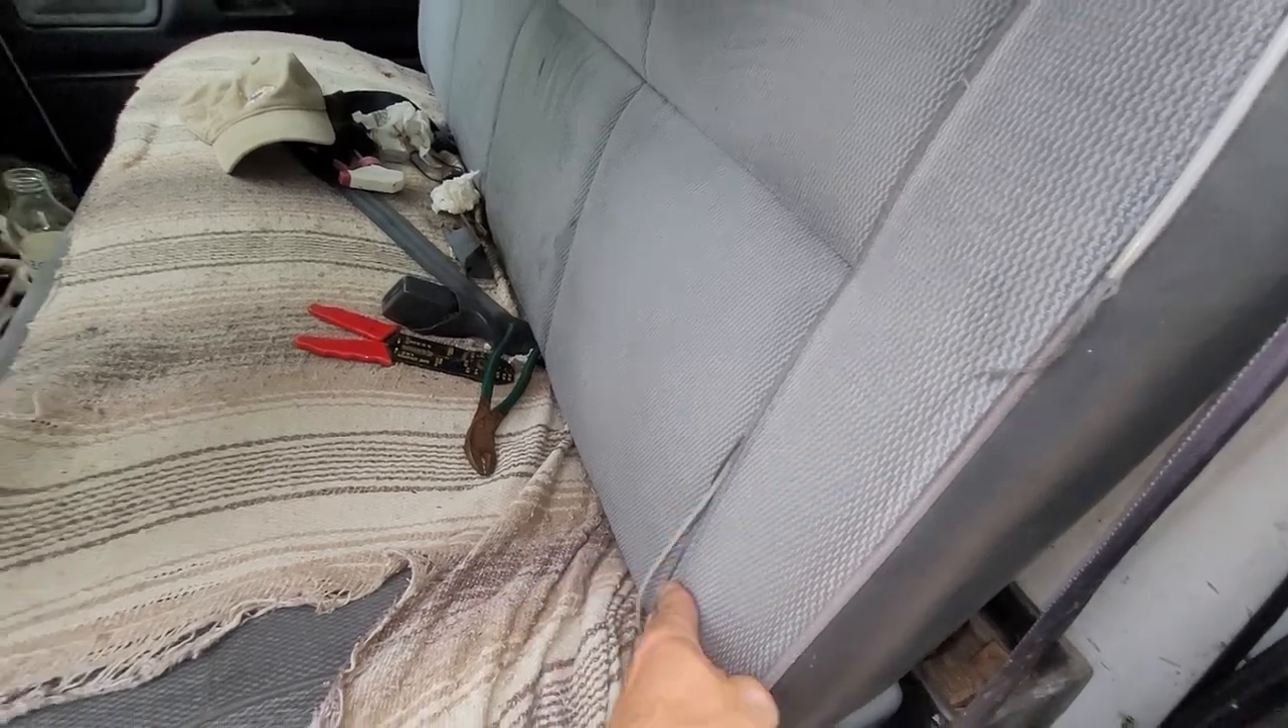The upholstery looks good except this little tube right here is popped out.